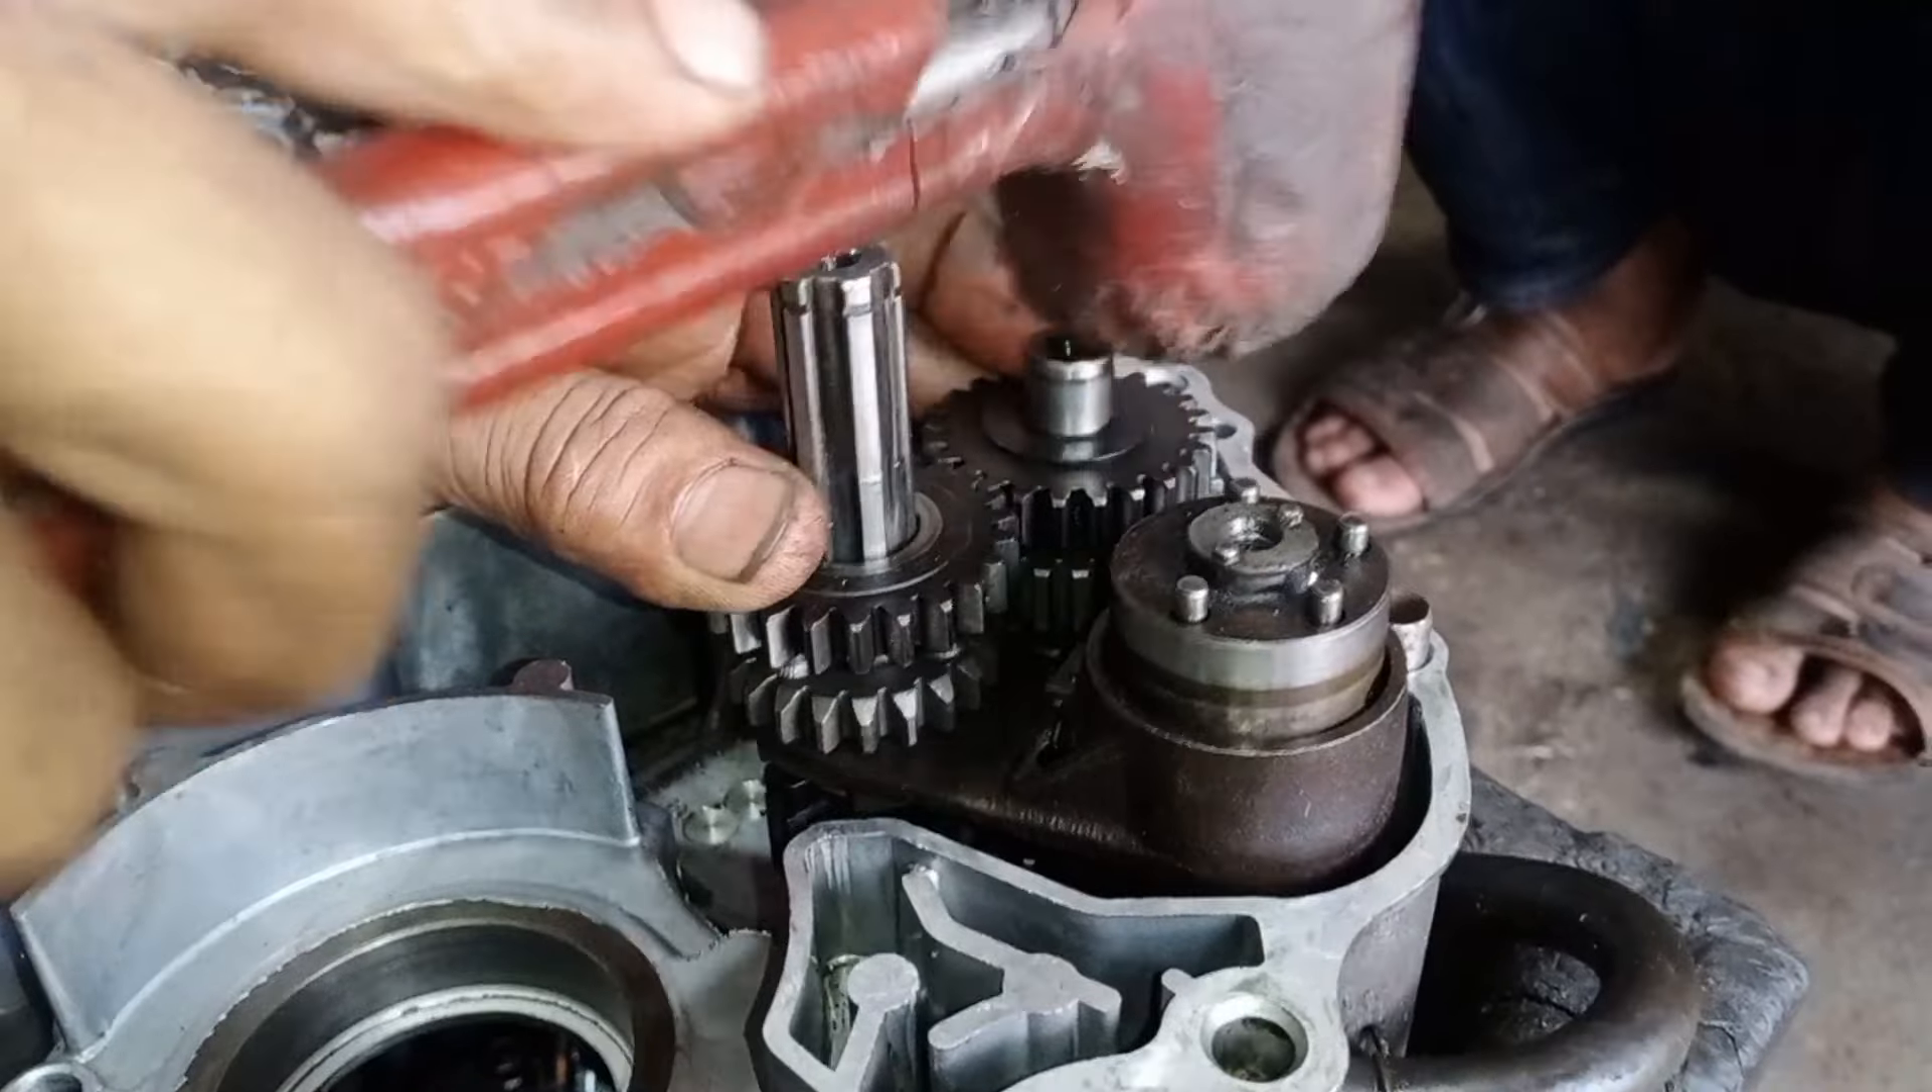یہاں پہ ہمارا گیر انجن کے اندر فٹ ہو چکا ہے۔